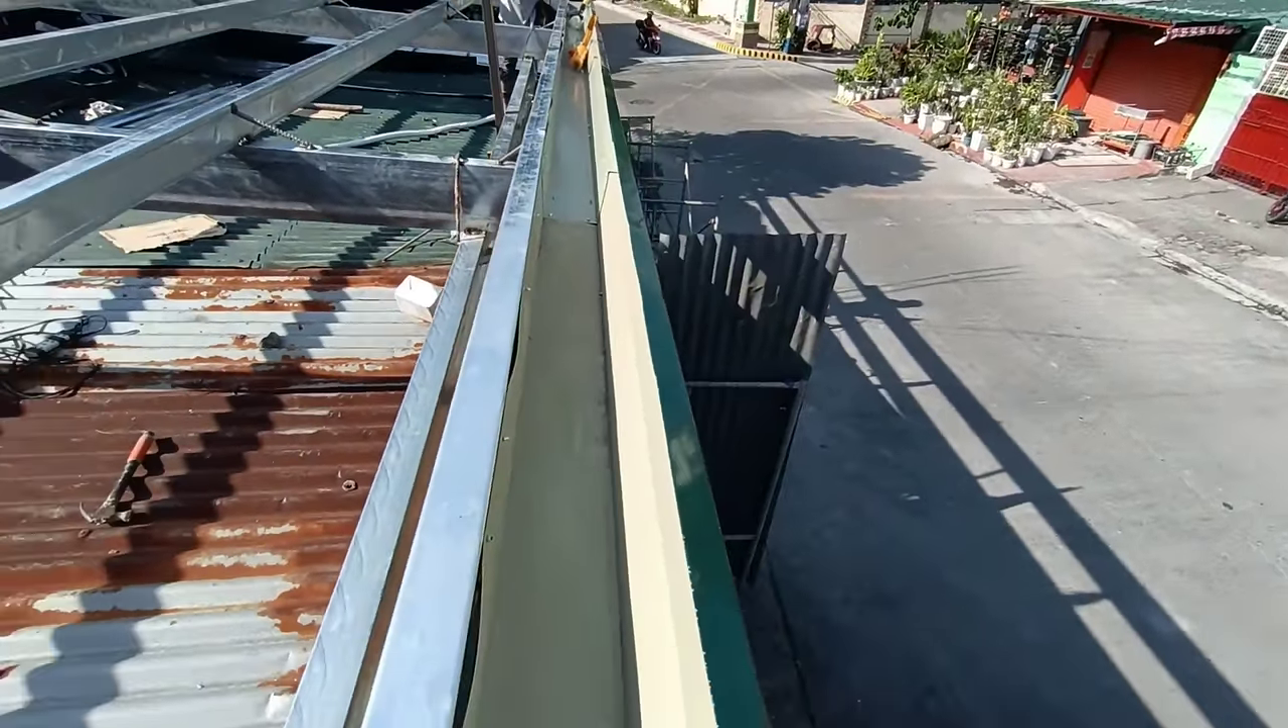So, ito na po nakakabit na yung gutter natin.